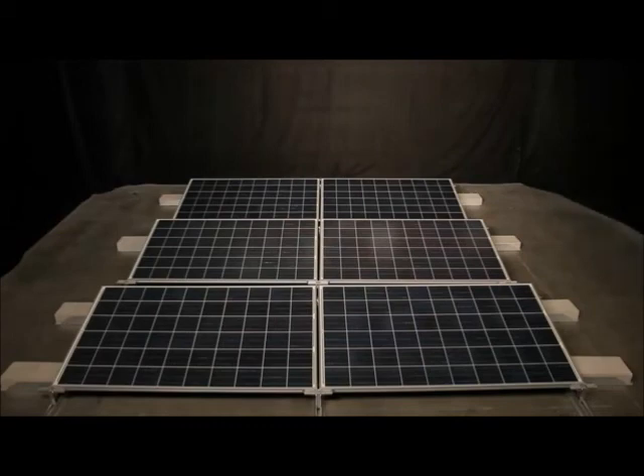This completes the installation of a ZEP Solar ZS Aero array on a low-slope roof.